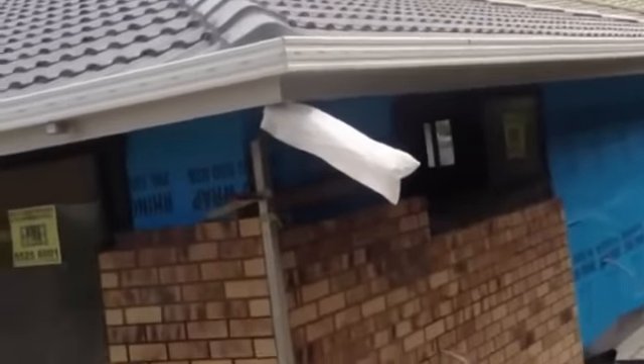There's the roof tiles we did up there last Friday.